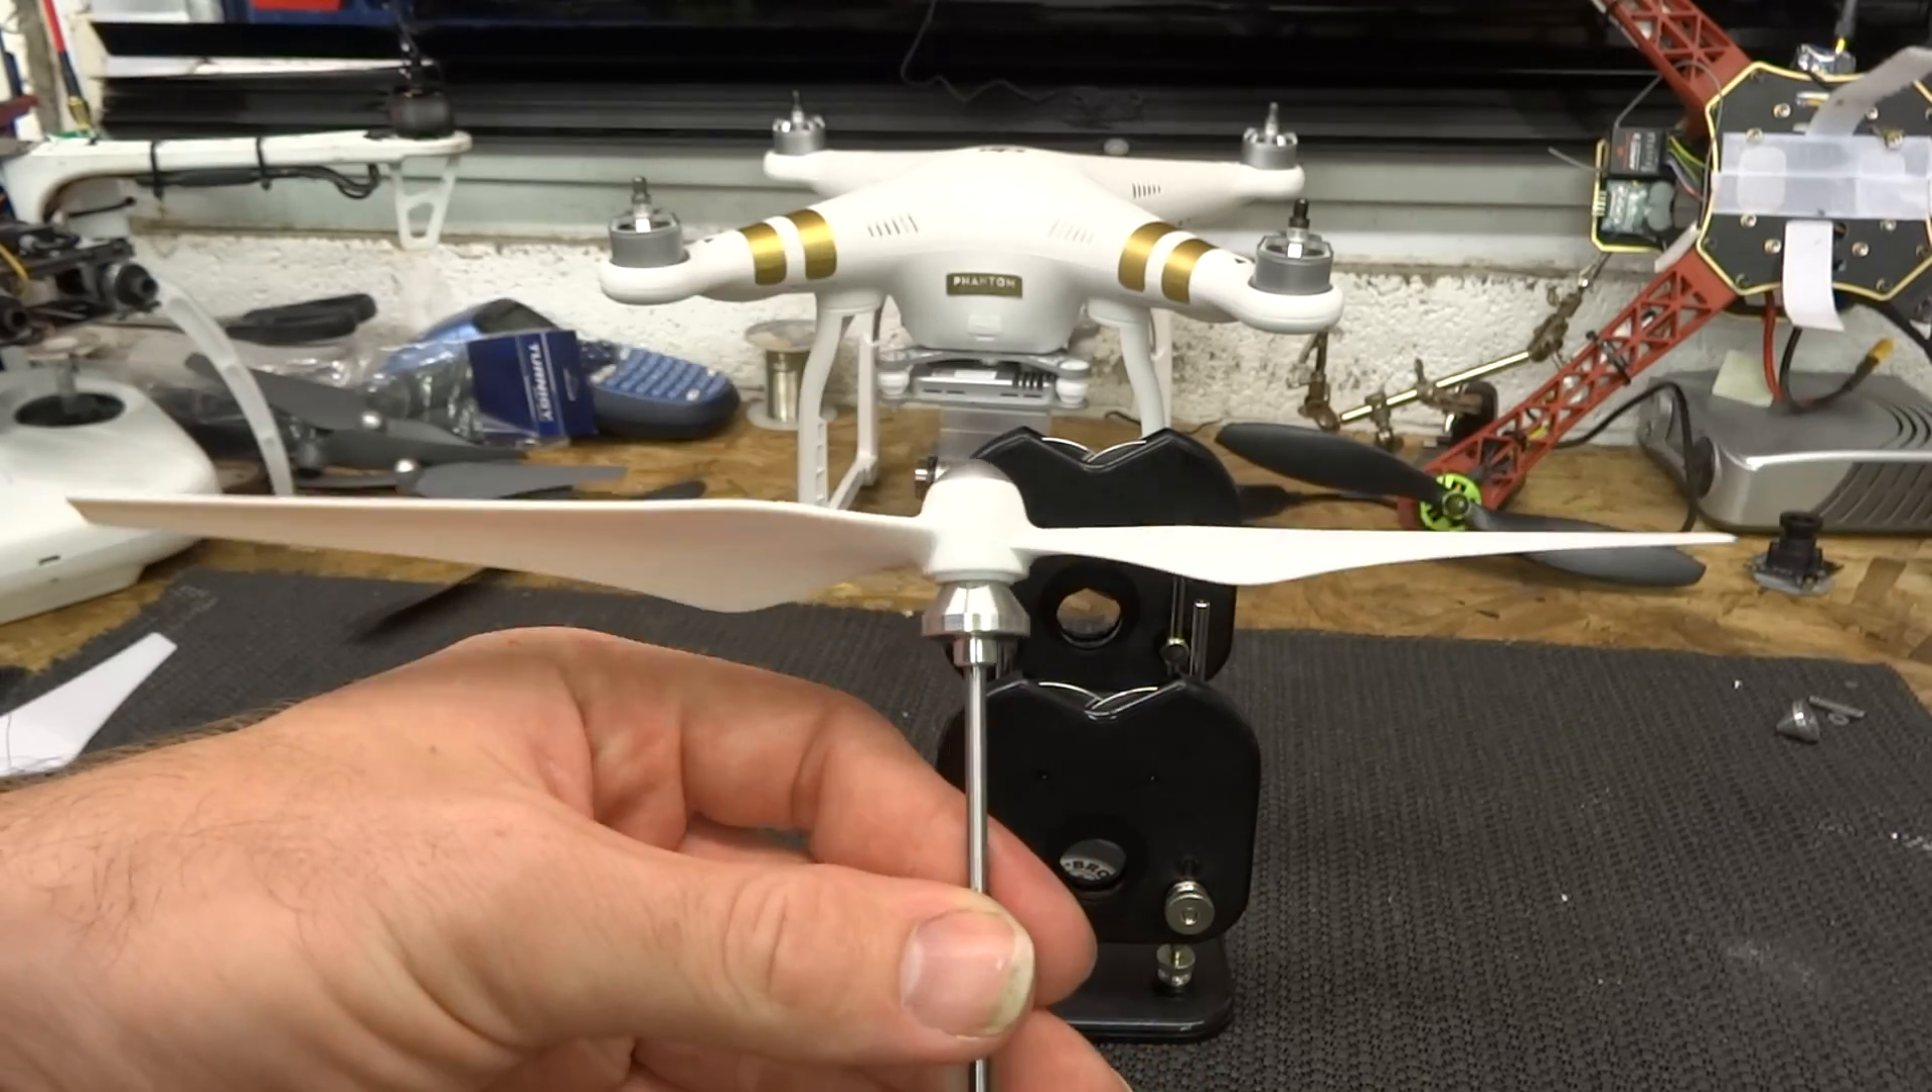And now that propeller is solidly on that balancing rod.